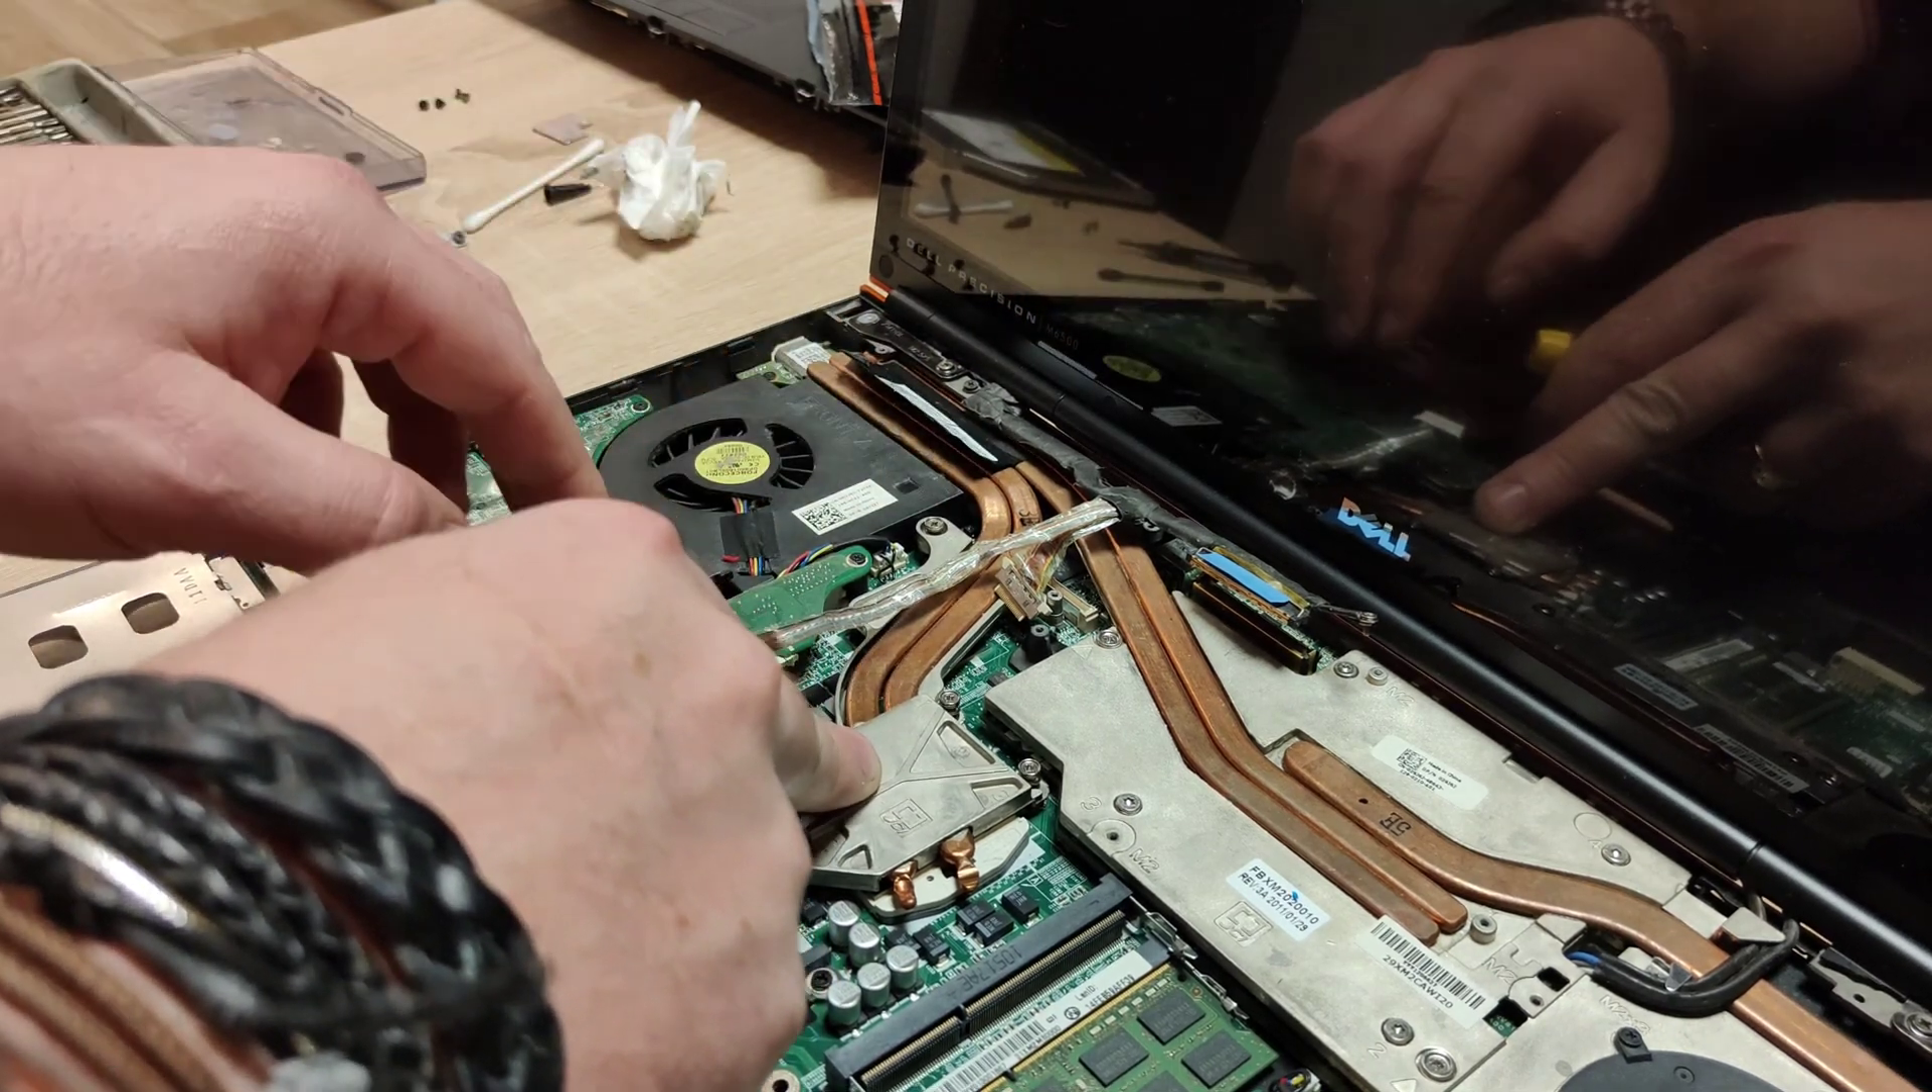Dobra, mamy założony radiator Więc teraz pomalutku składamy sobie całość.